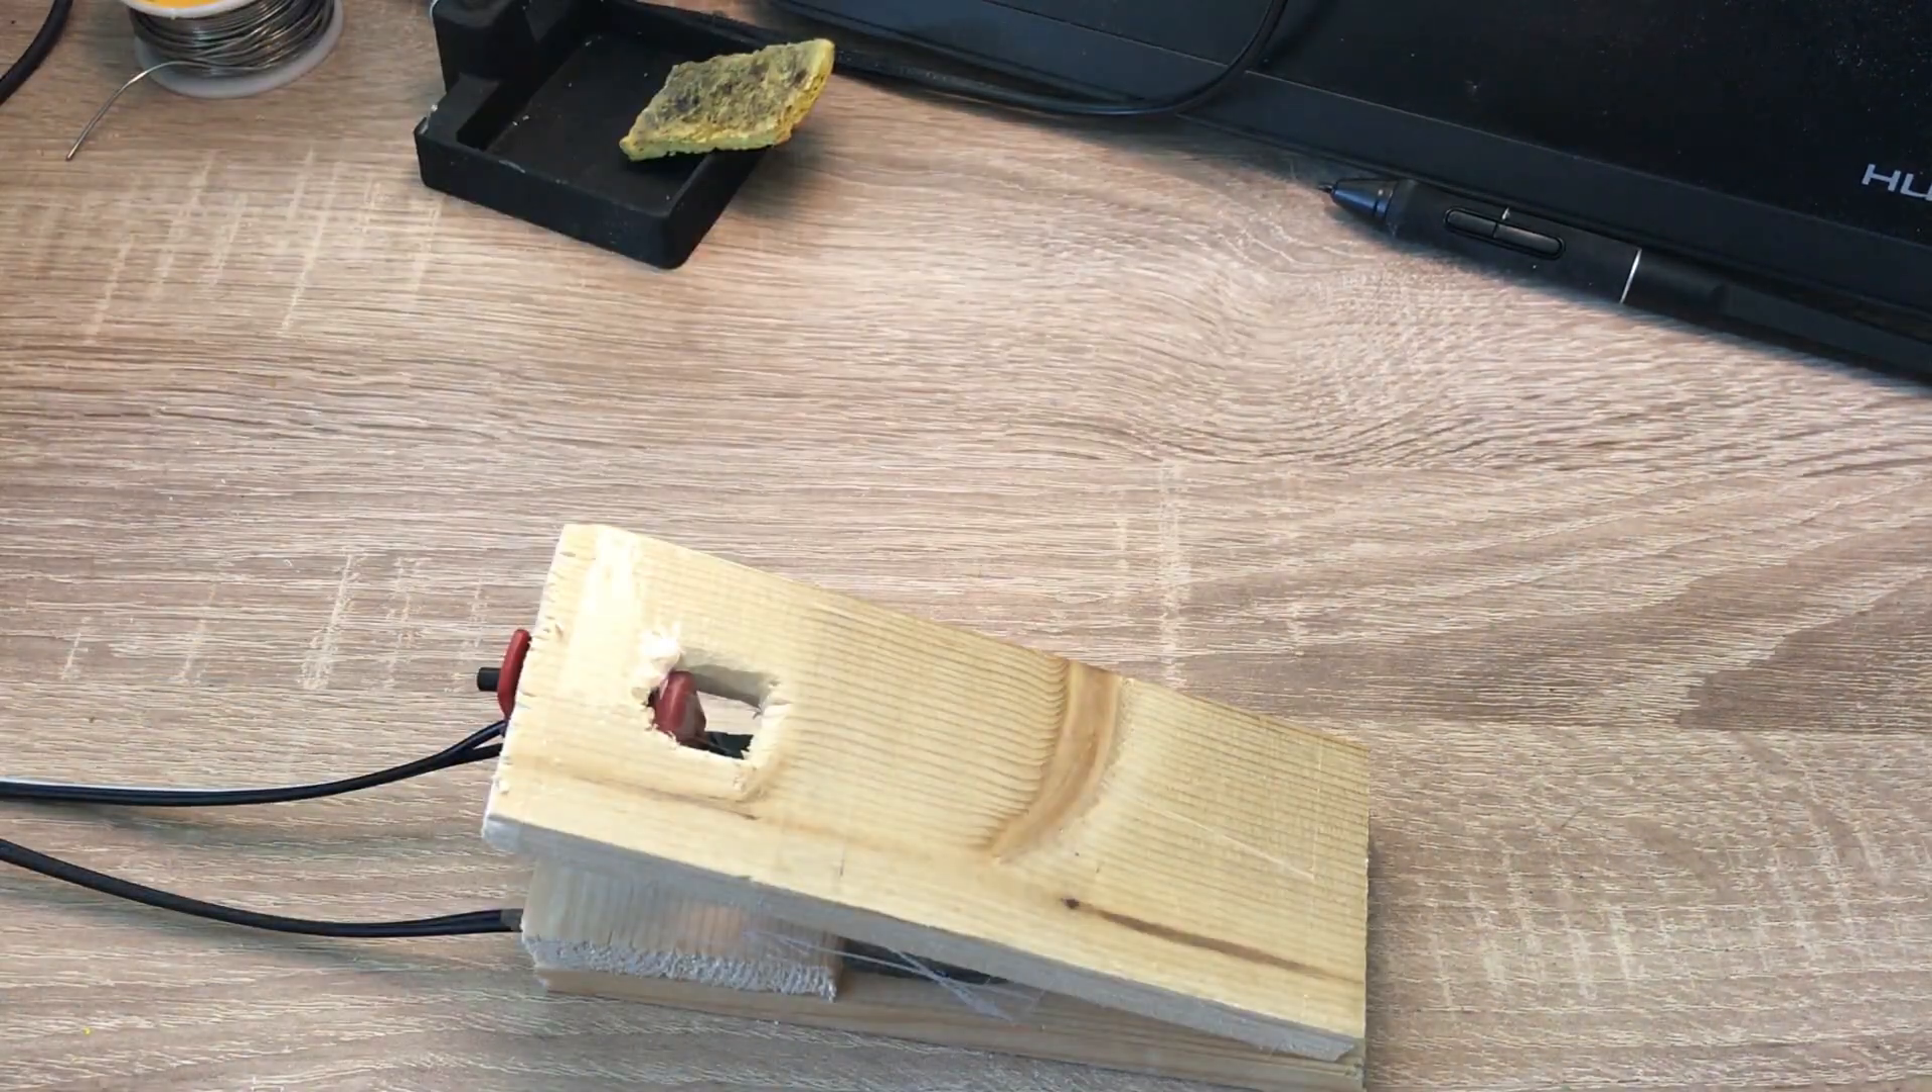Okay so now the foot pedal is completed and also everything kept together.